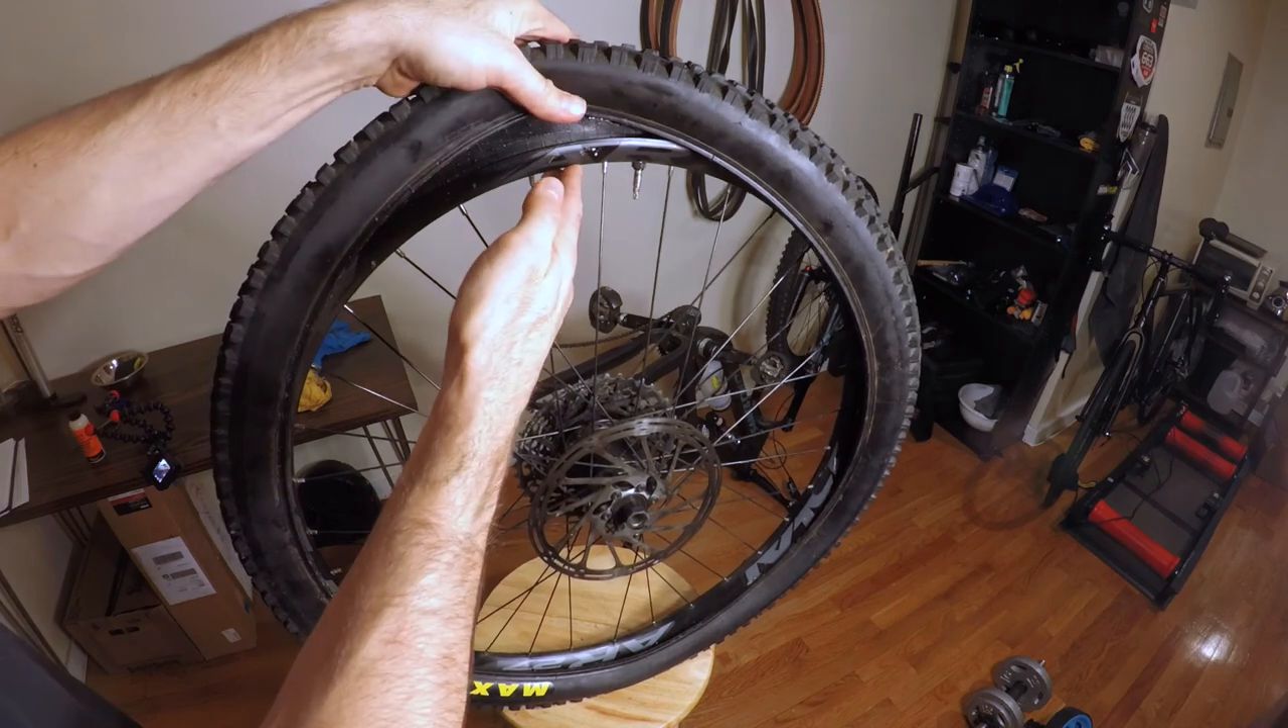So now we have one side of the tire on. We have one side open.